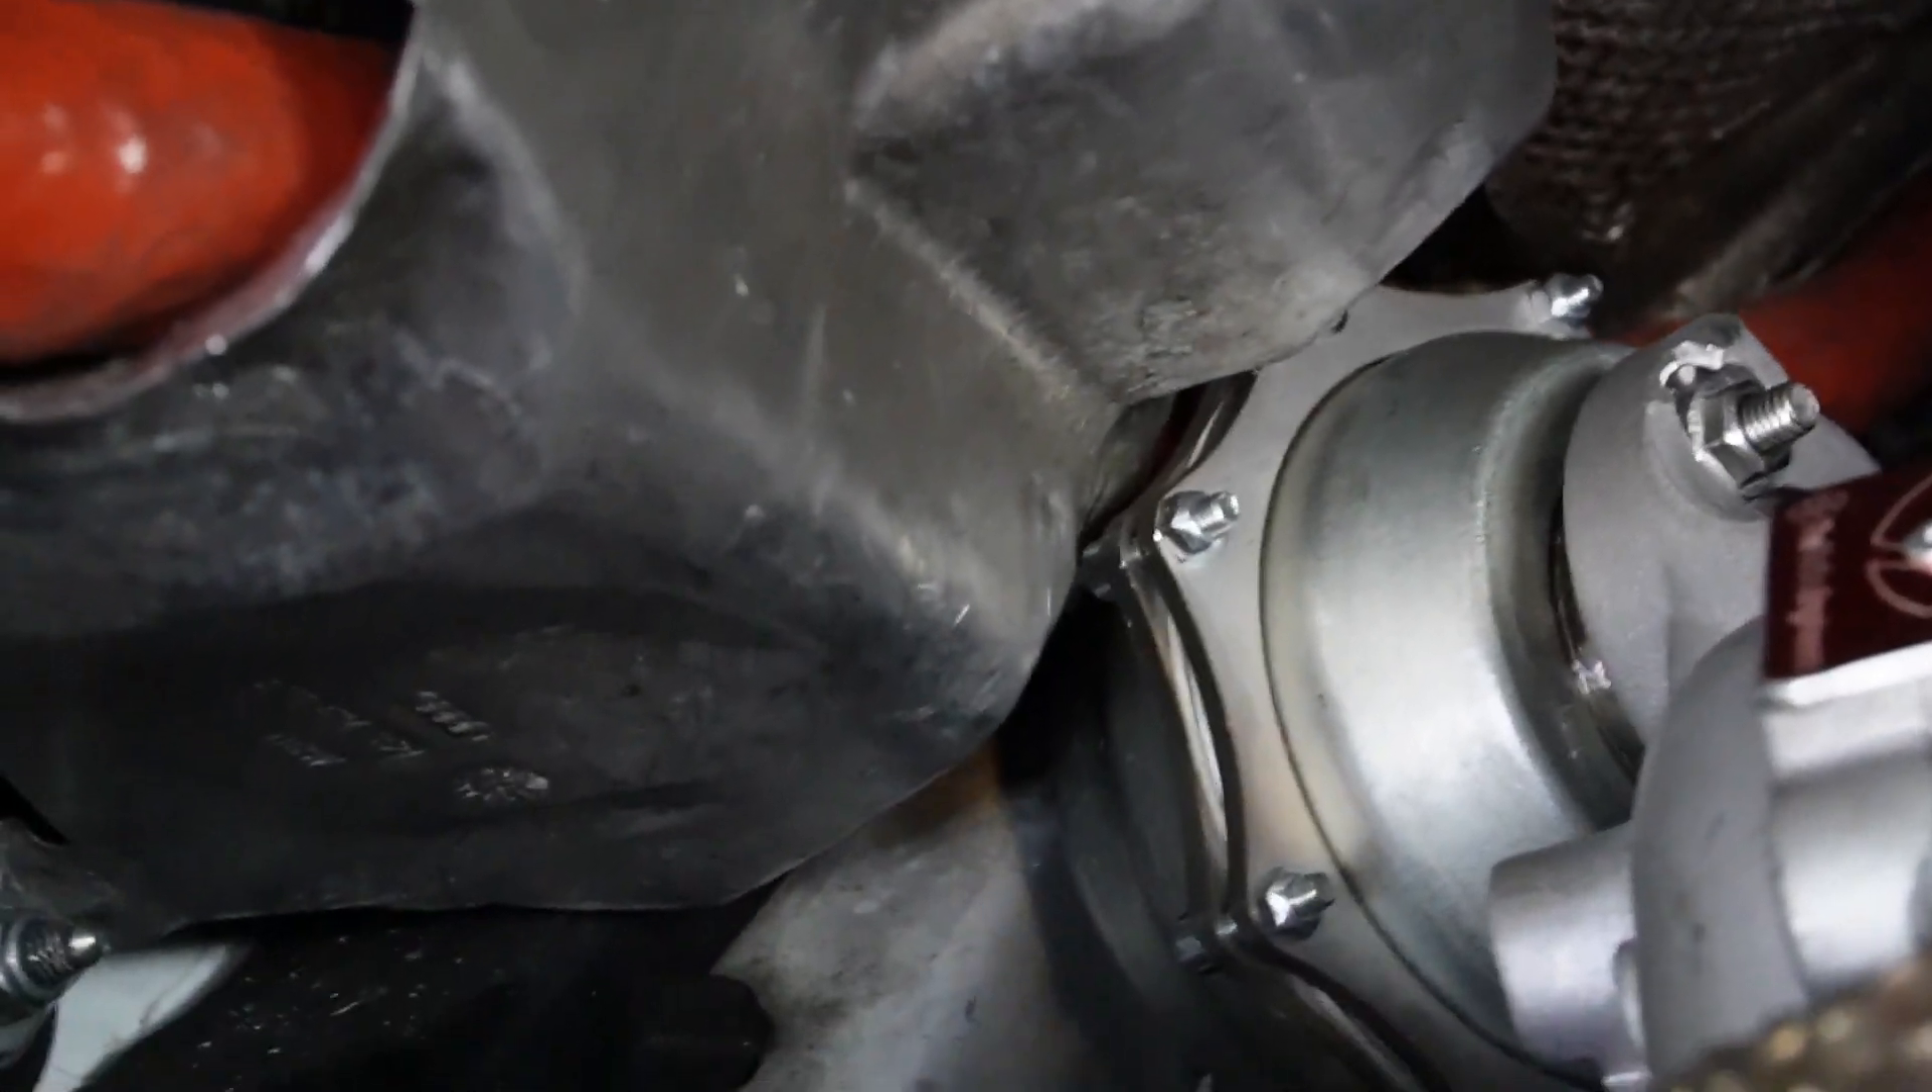Check out the clearance on that heat shield versus that new actuator. That is close. That is too close. Extremely, extremely tight fit.